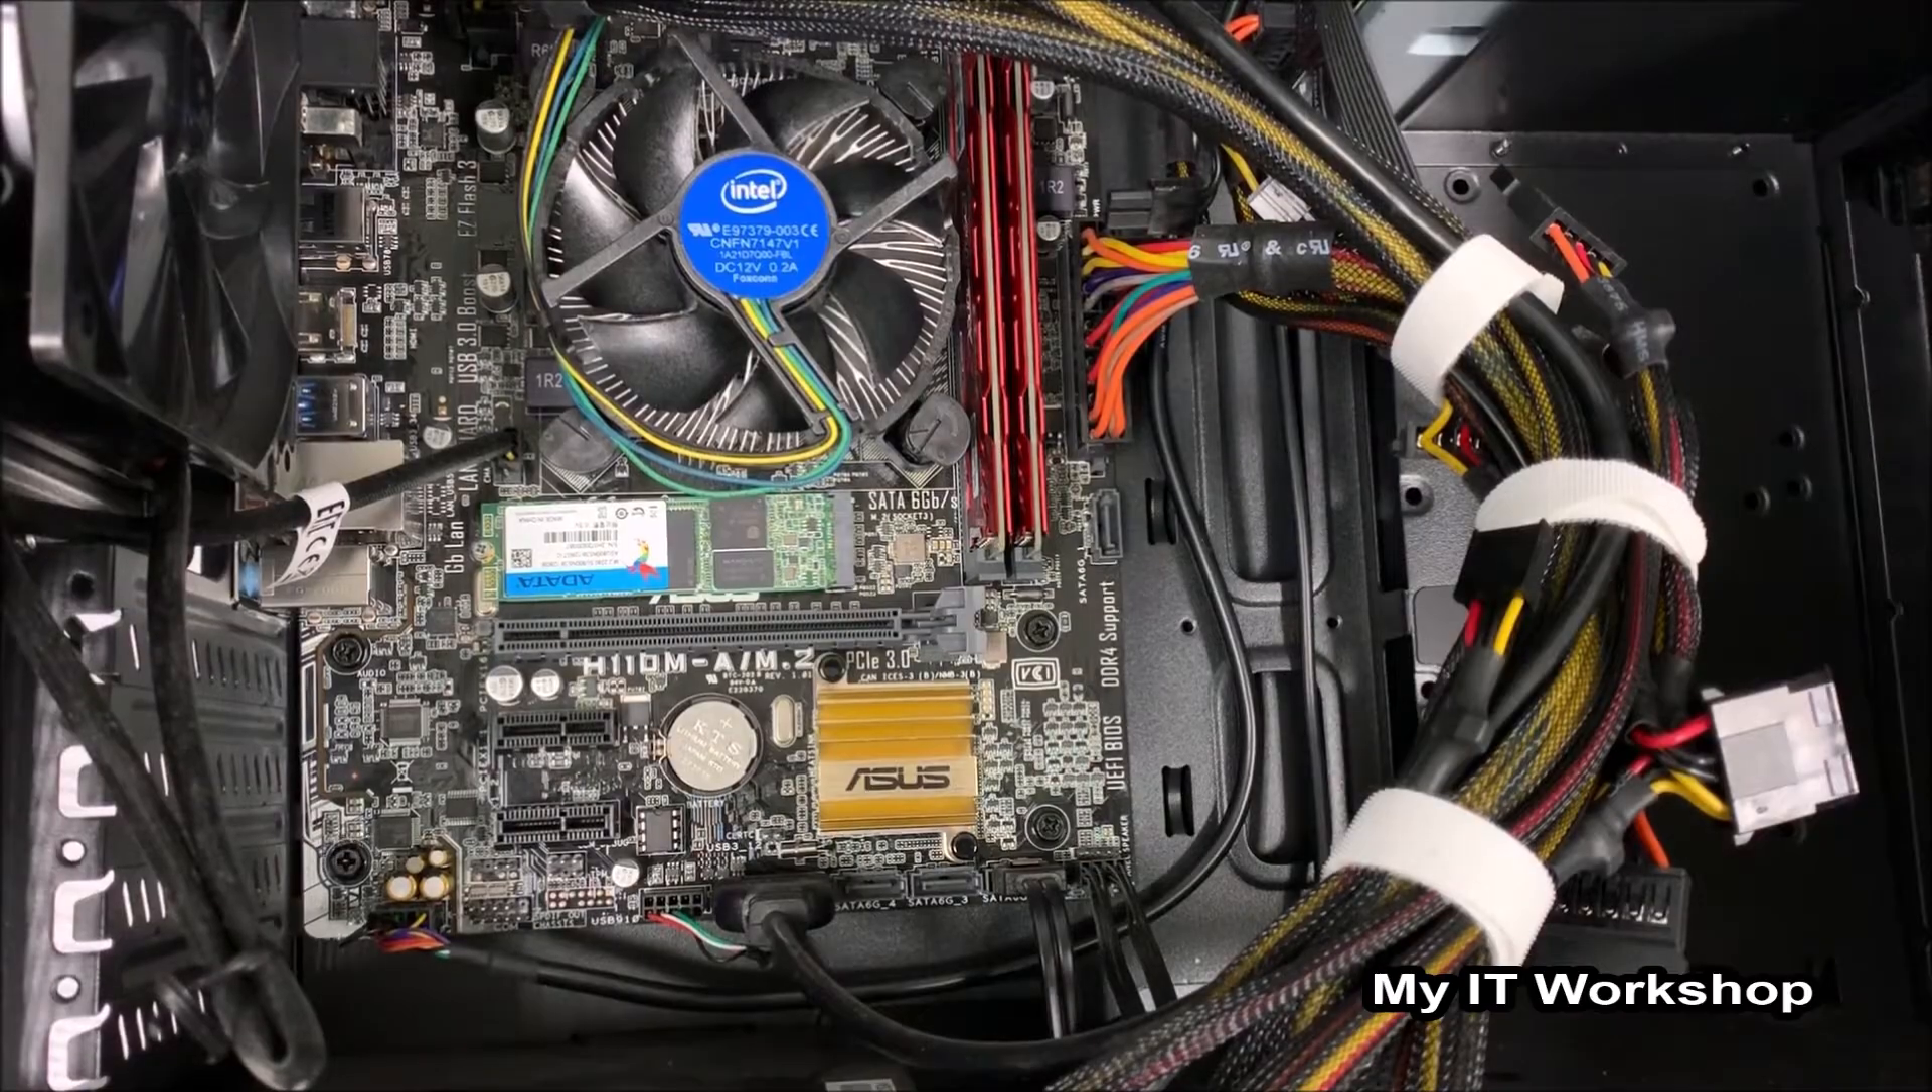After I have done that now we can see that this is an ASUS H110M which supports an M .2 SATA SSD which is connected as you can see here.